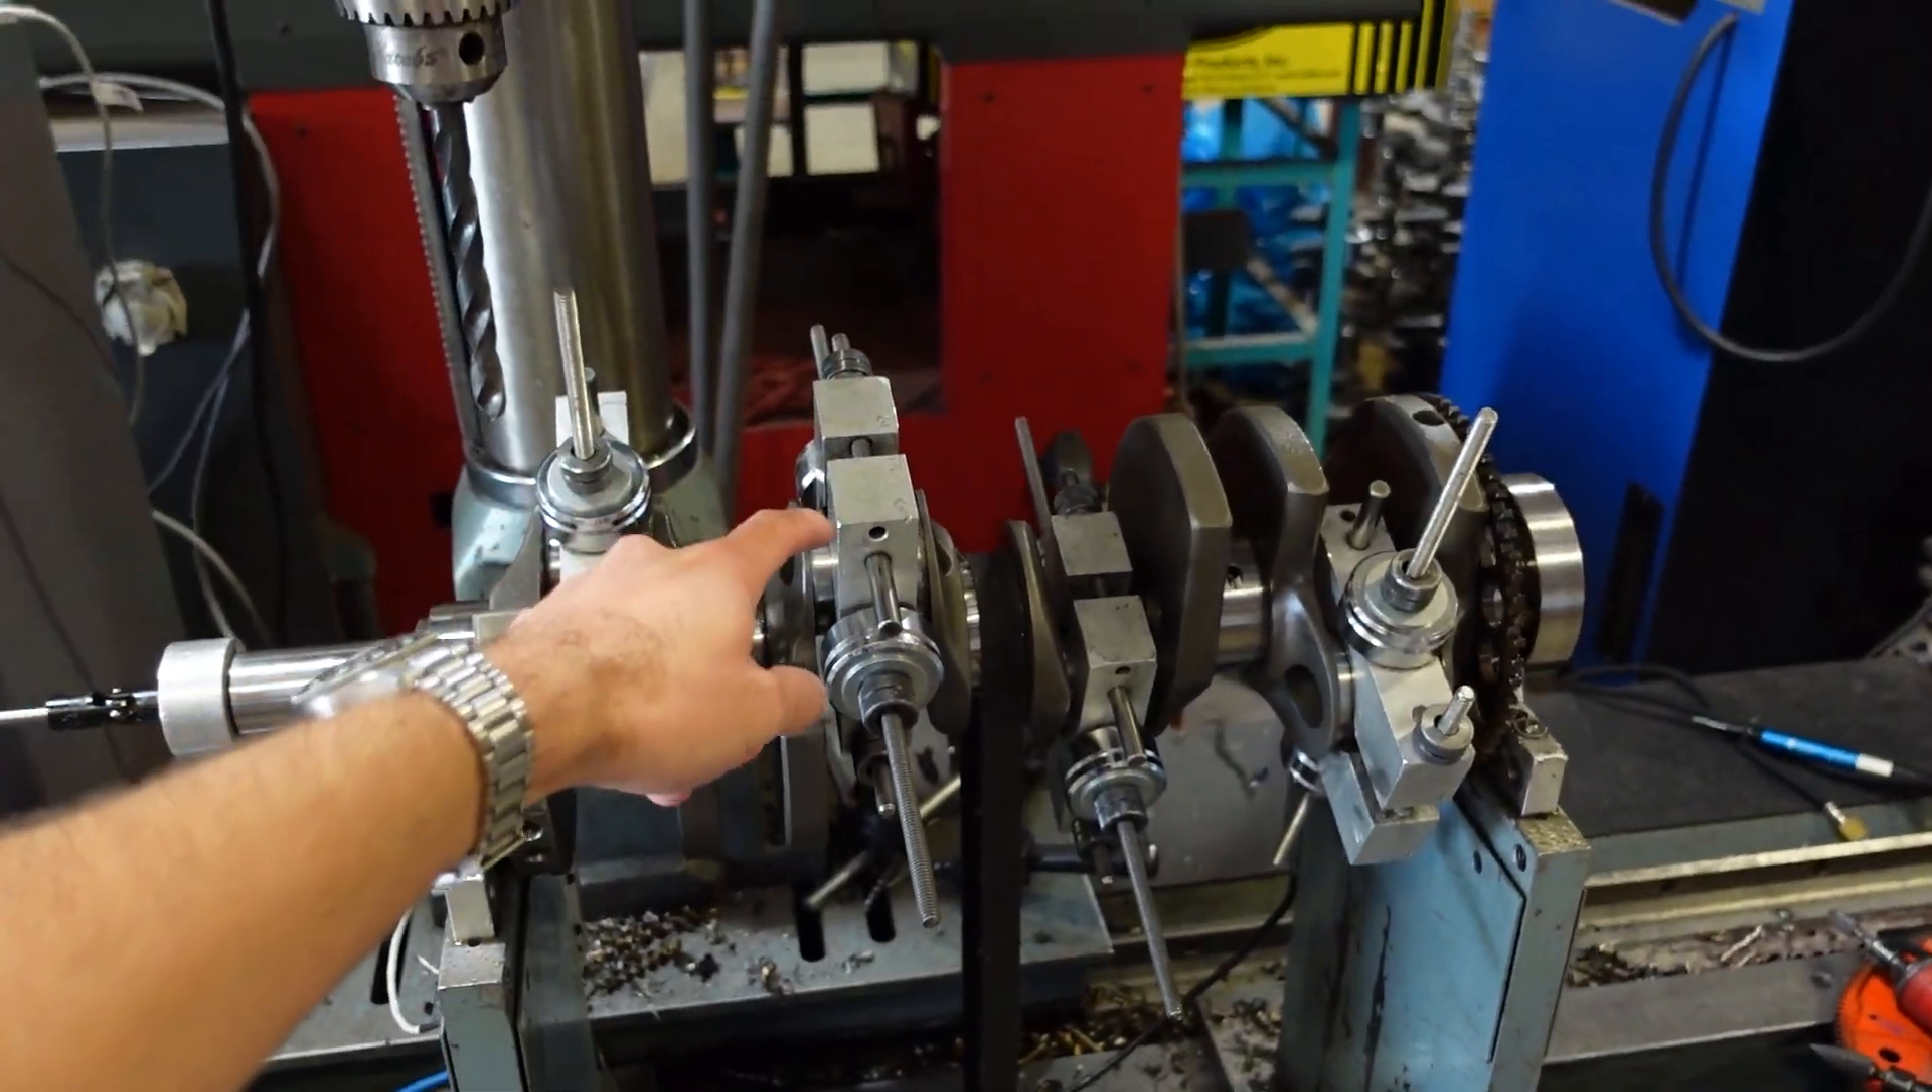We have the crankshaft on the balancer. We have the bobweights already put on it.